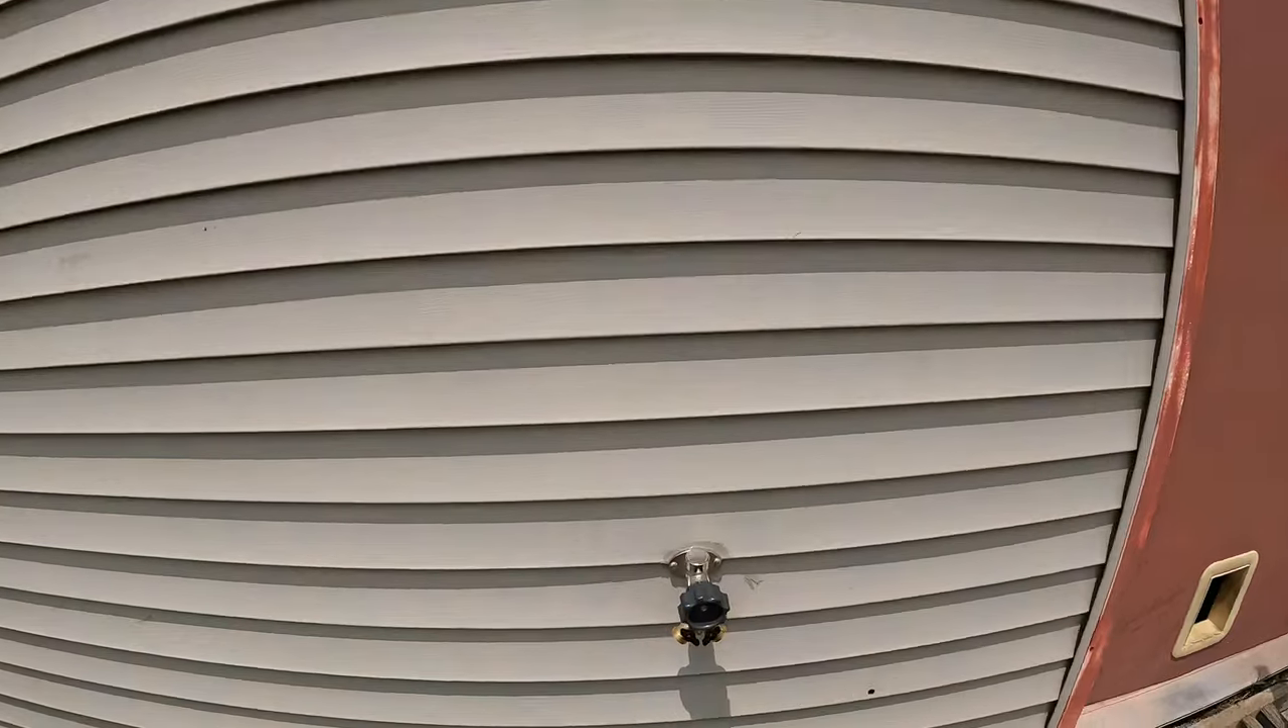And then we walk out here. I ended up getting the spigot all mounted up.